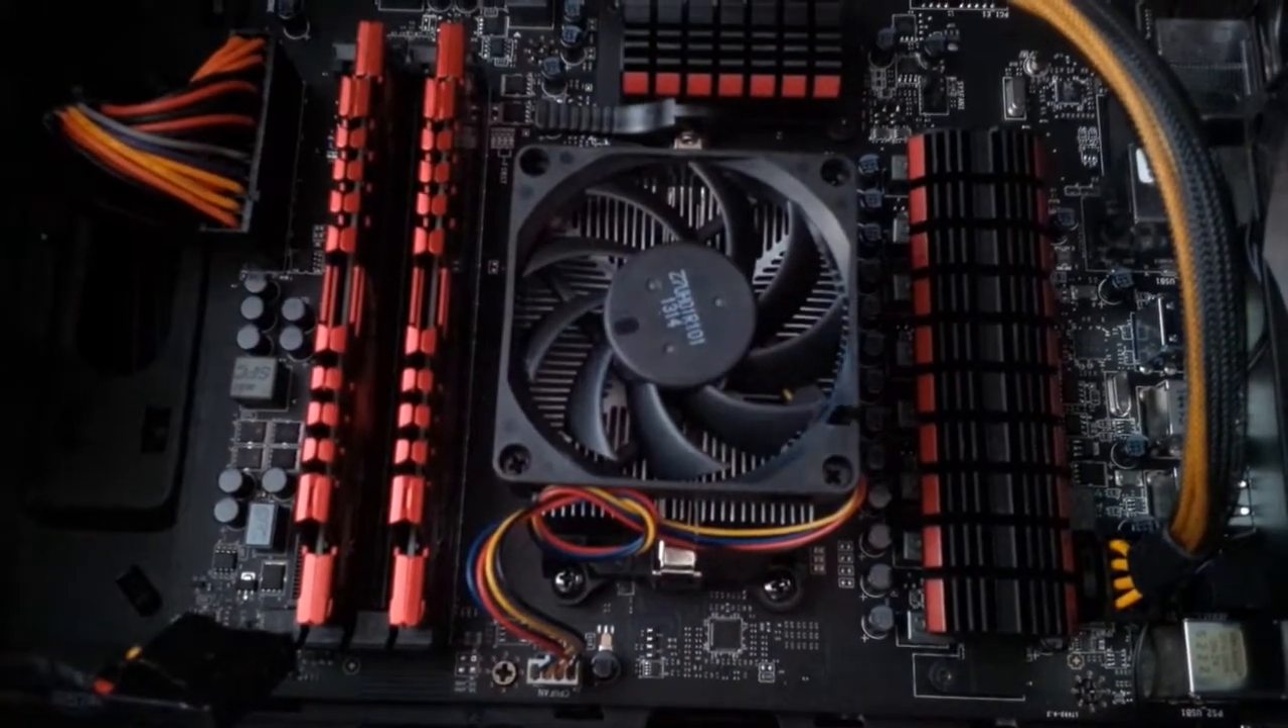So now I believe that the CPU and stock fans has been installed into my PC.